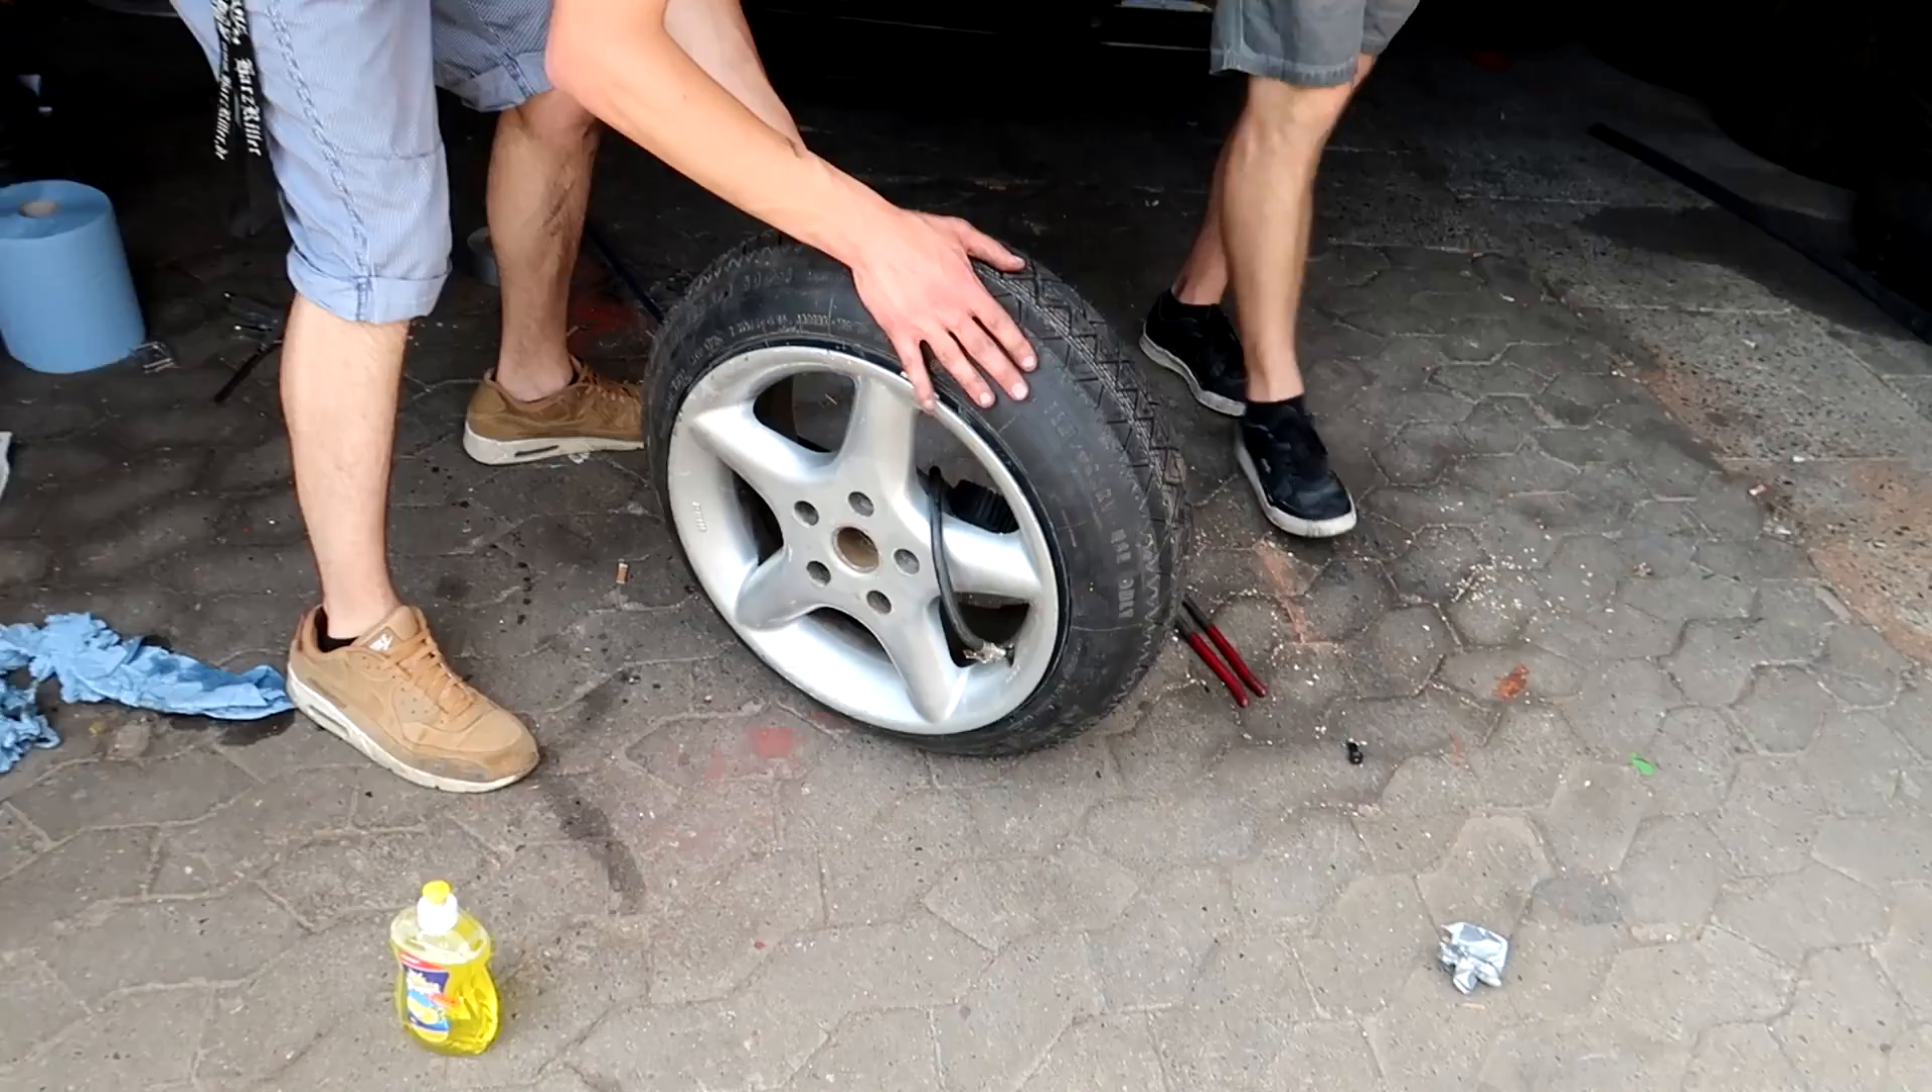Also, Freunde, der Reifen ist auf jeden Fall drauf.